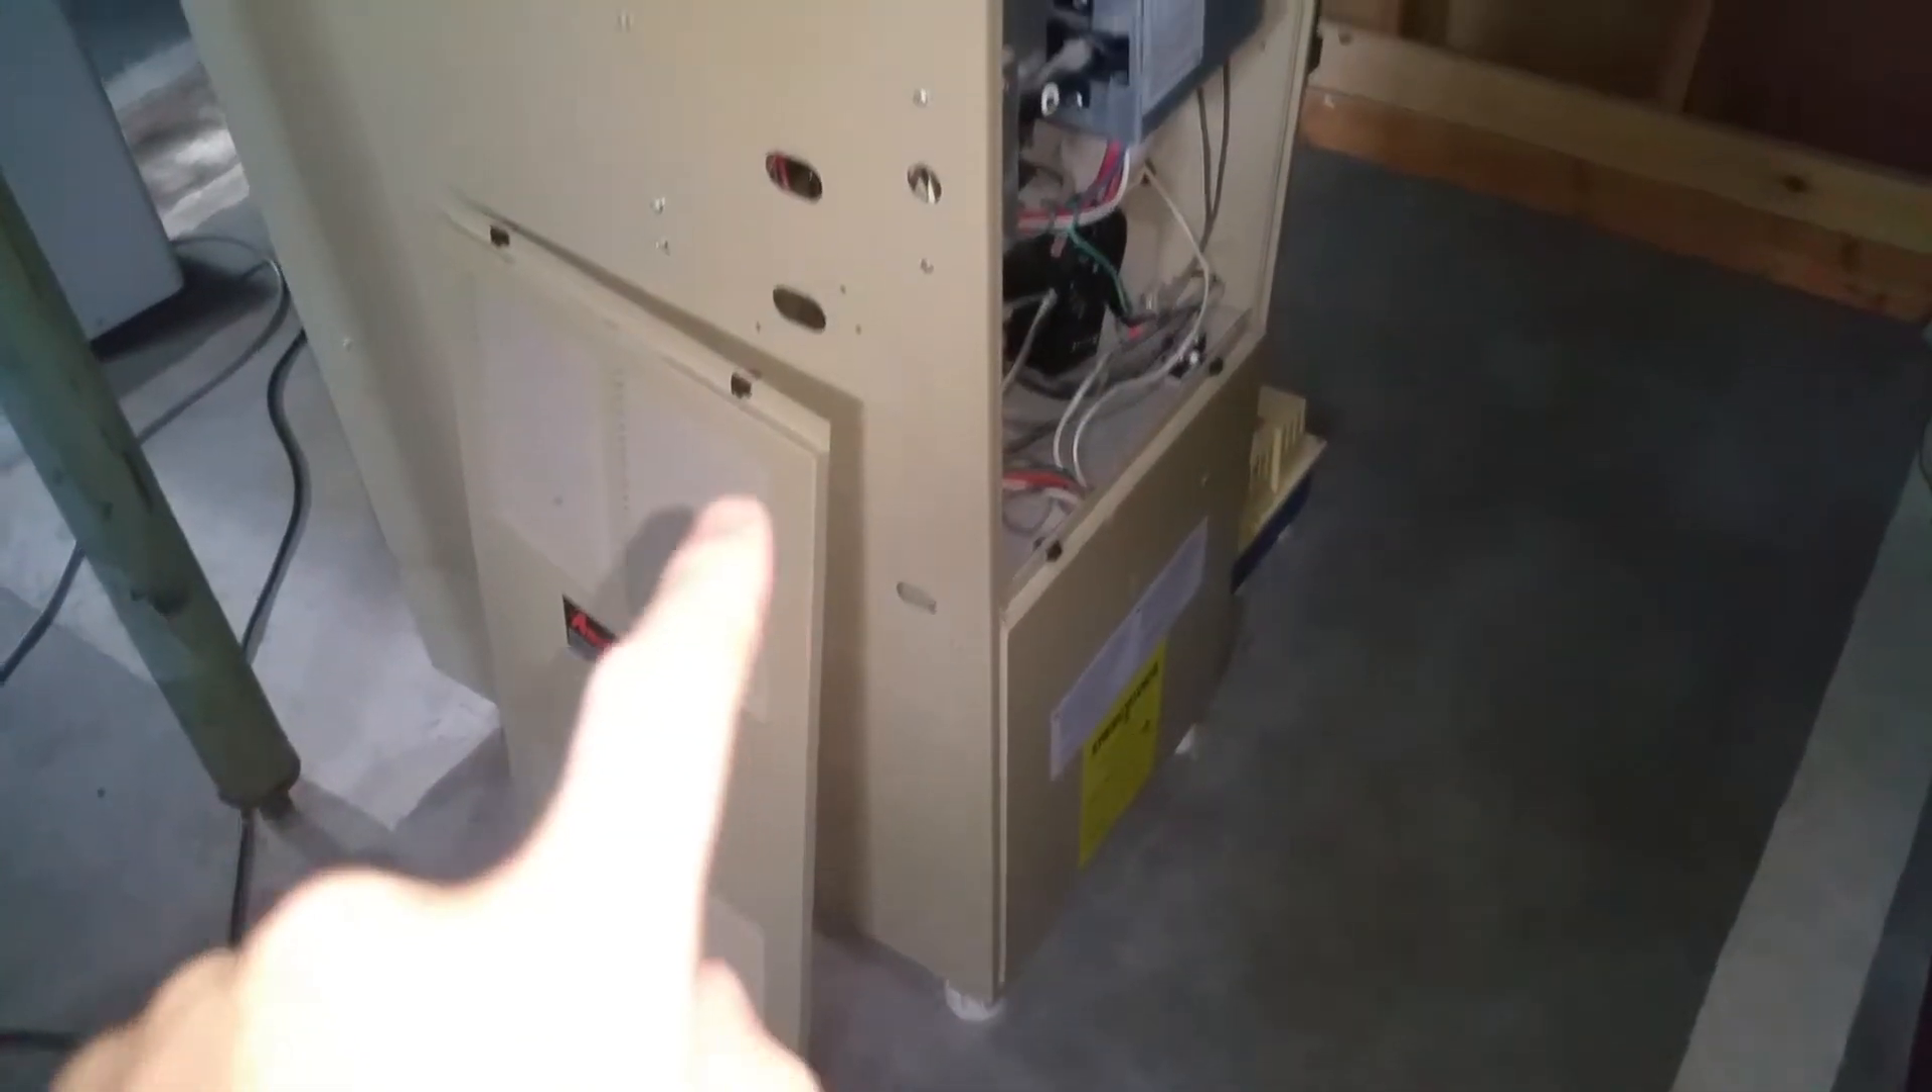I have the front cover removed There's just two little plastics clips.